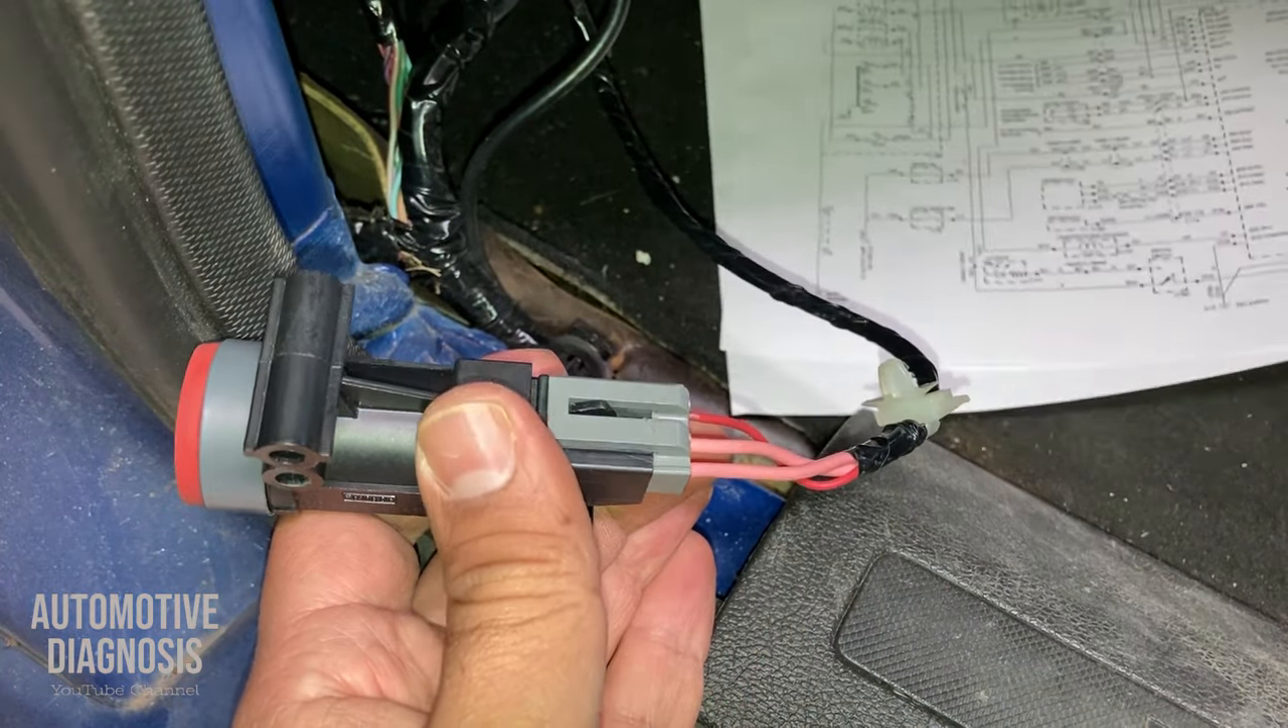I already removed the fuel cutoff switch i haven't uh disconnected the connector yet.